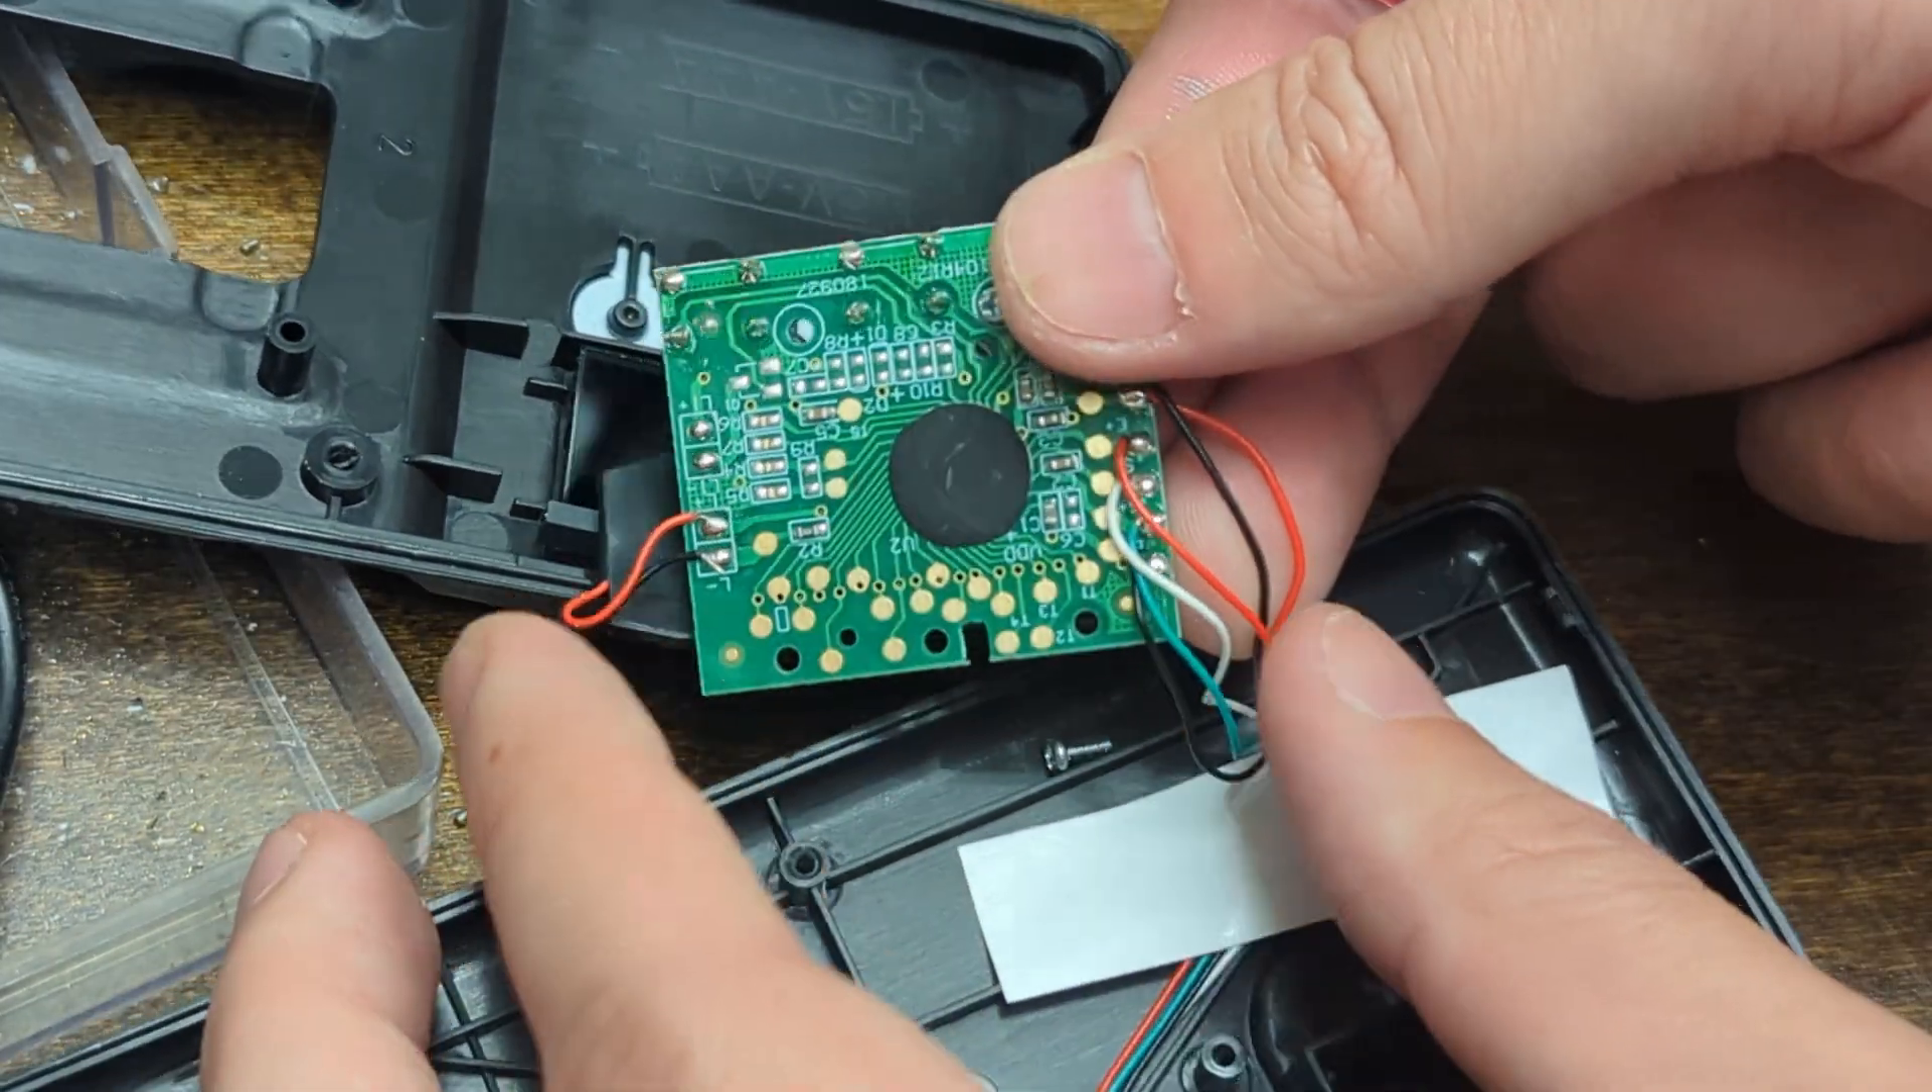I pulled up the the main board here.